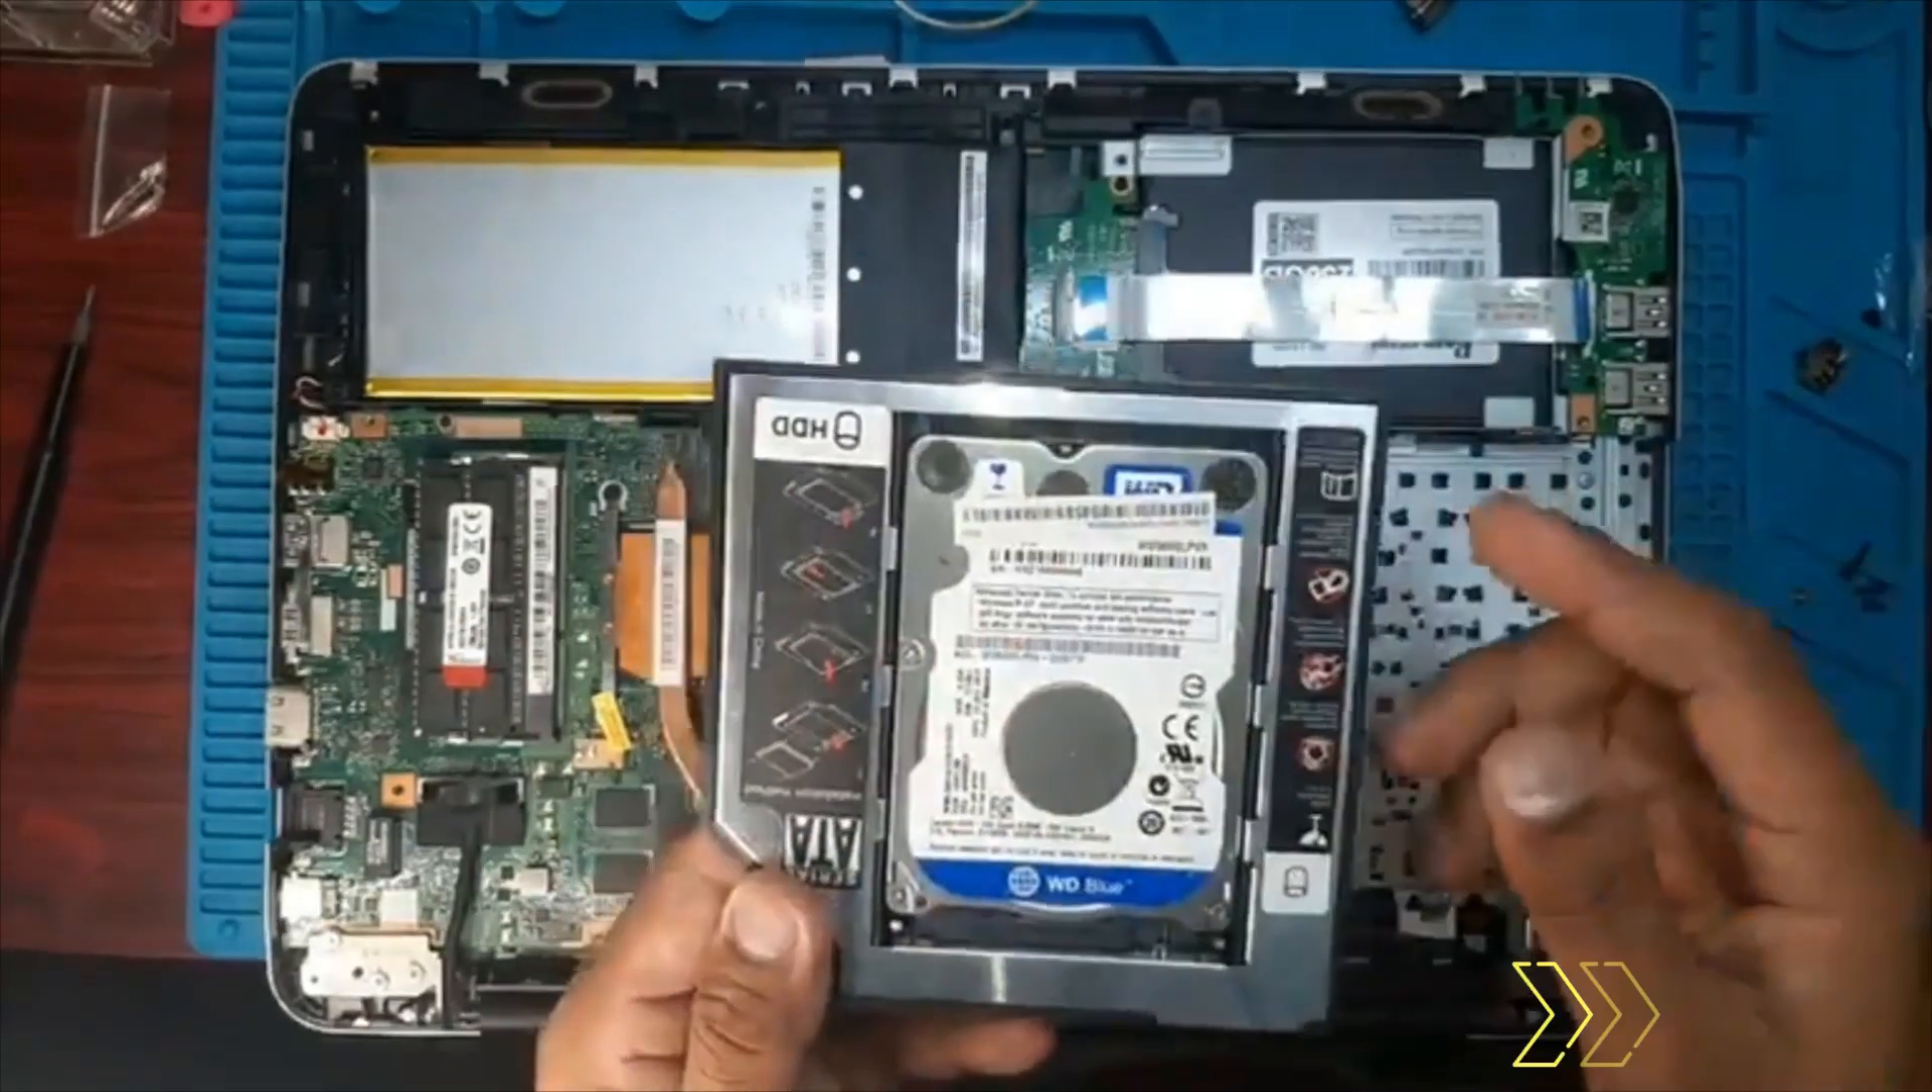Nakakabit na po yung hard drive natin luma dito sa caddy.